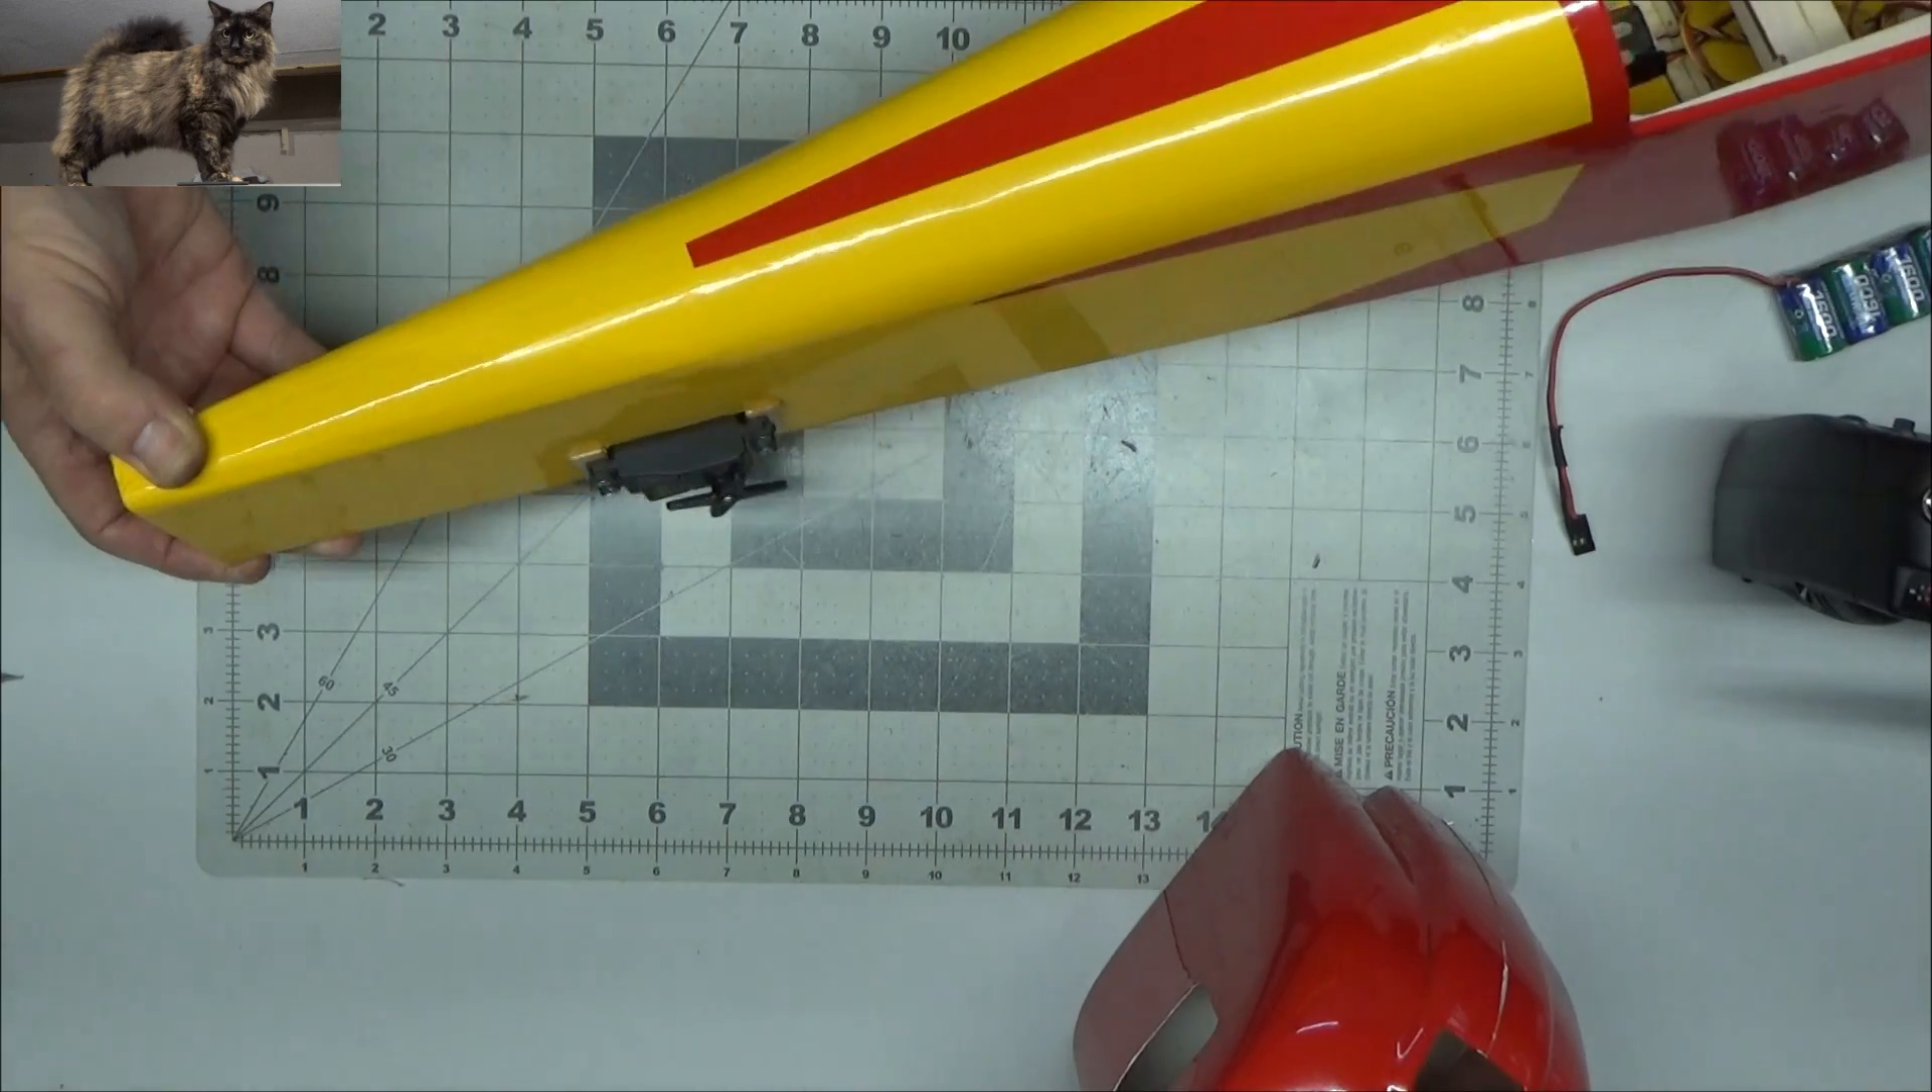The other thing I did, still incorporating things like this also, was I put my rudder servo here in the back, and as you can see it kind of sticks out, it looks kind of gaudy, but oh well.